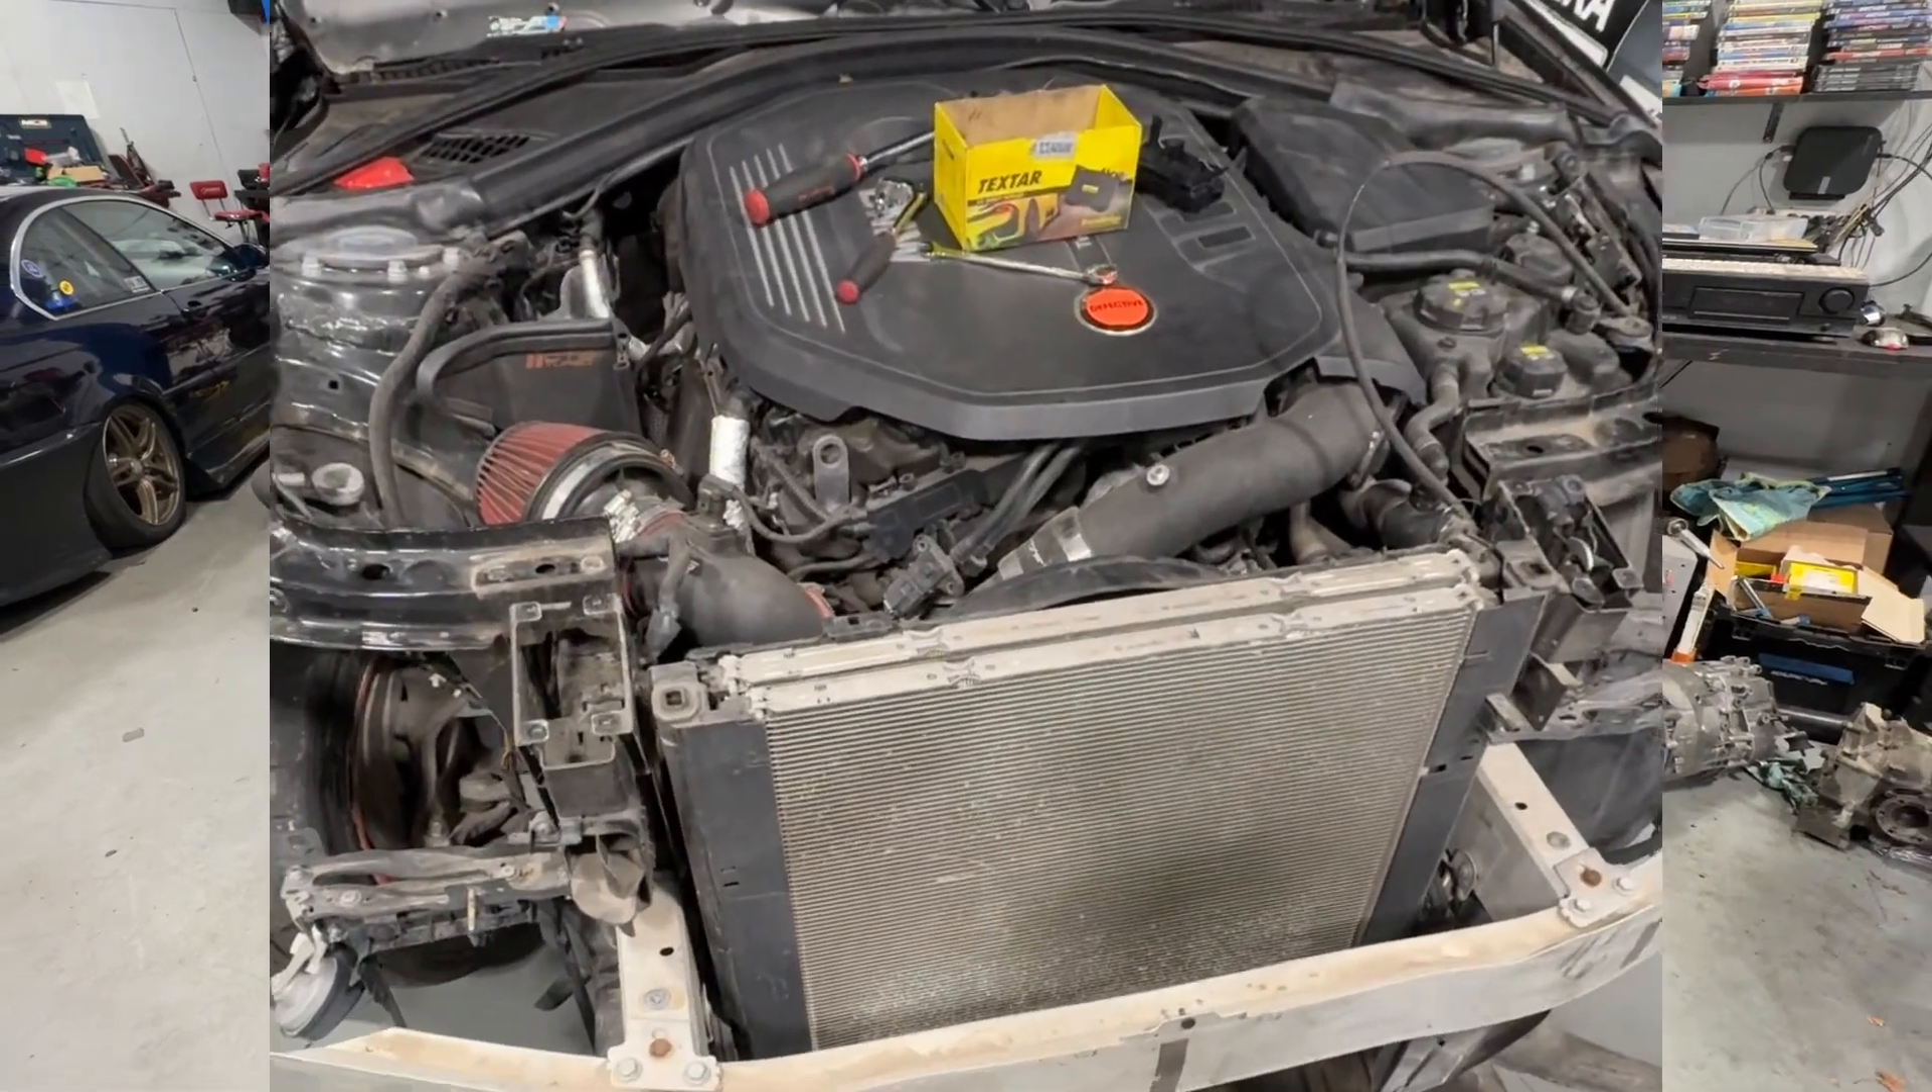So we pulled the whole front clip off, got a sense of some more of the cooling system and how that works.